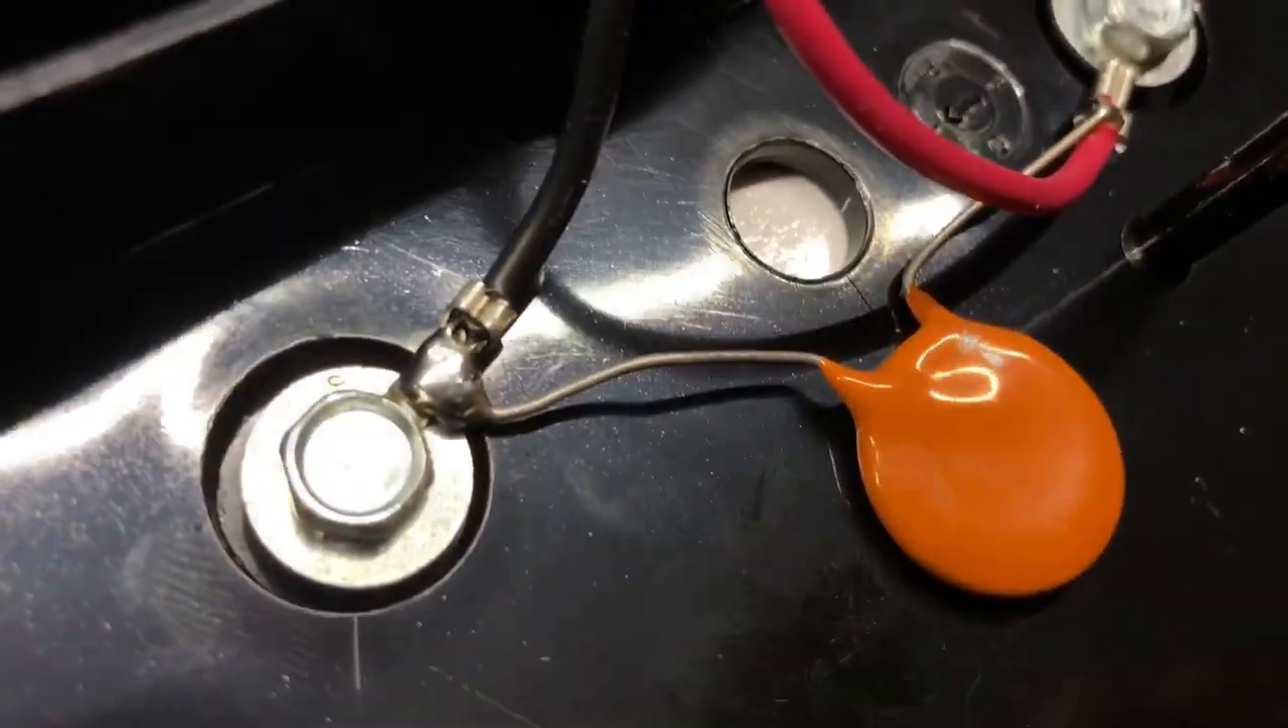So here I've got the capacitor soldered in place.